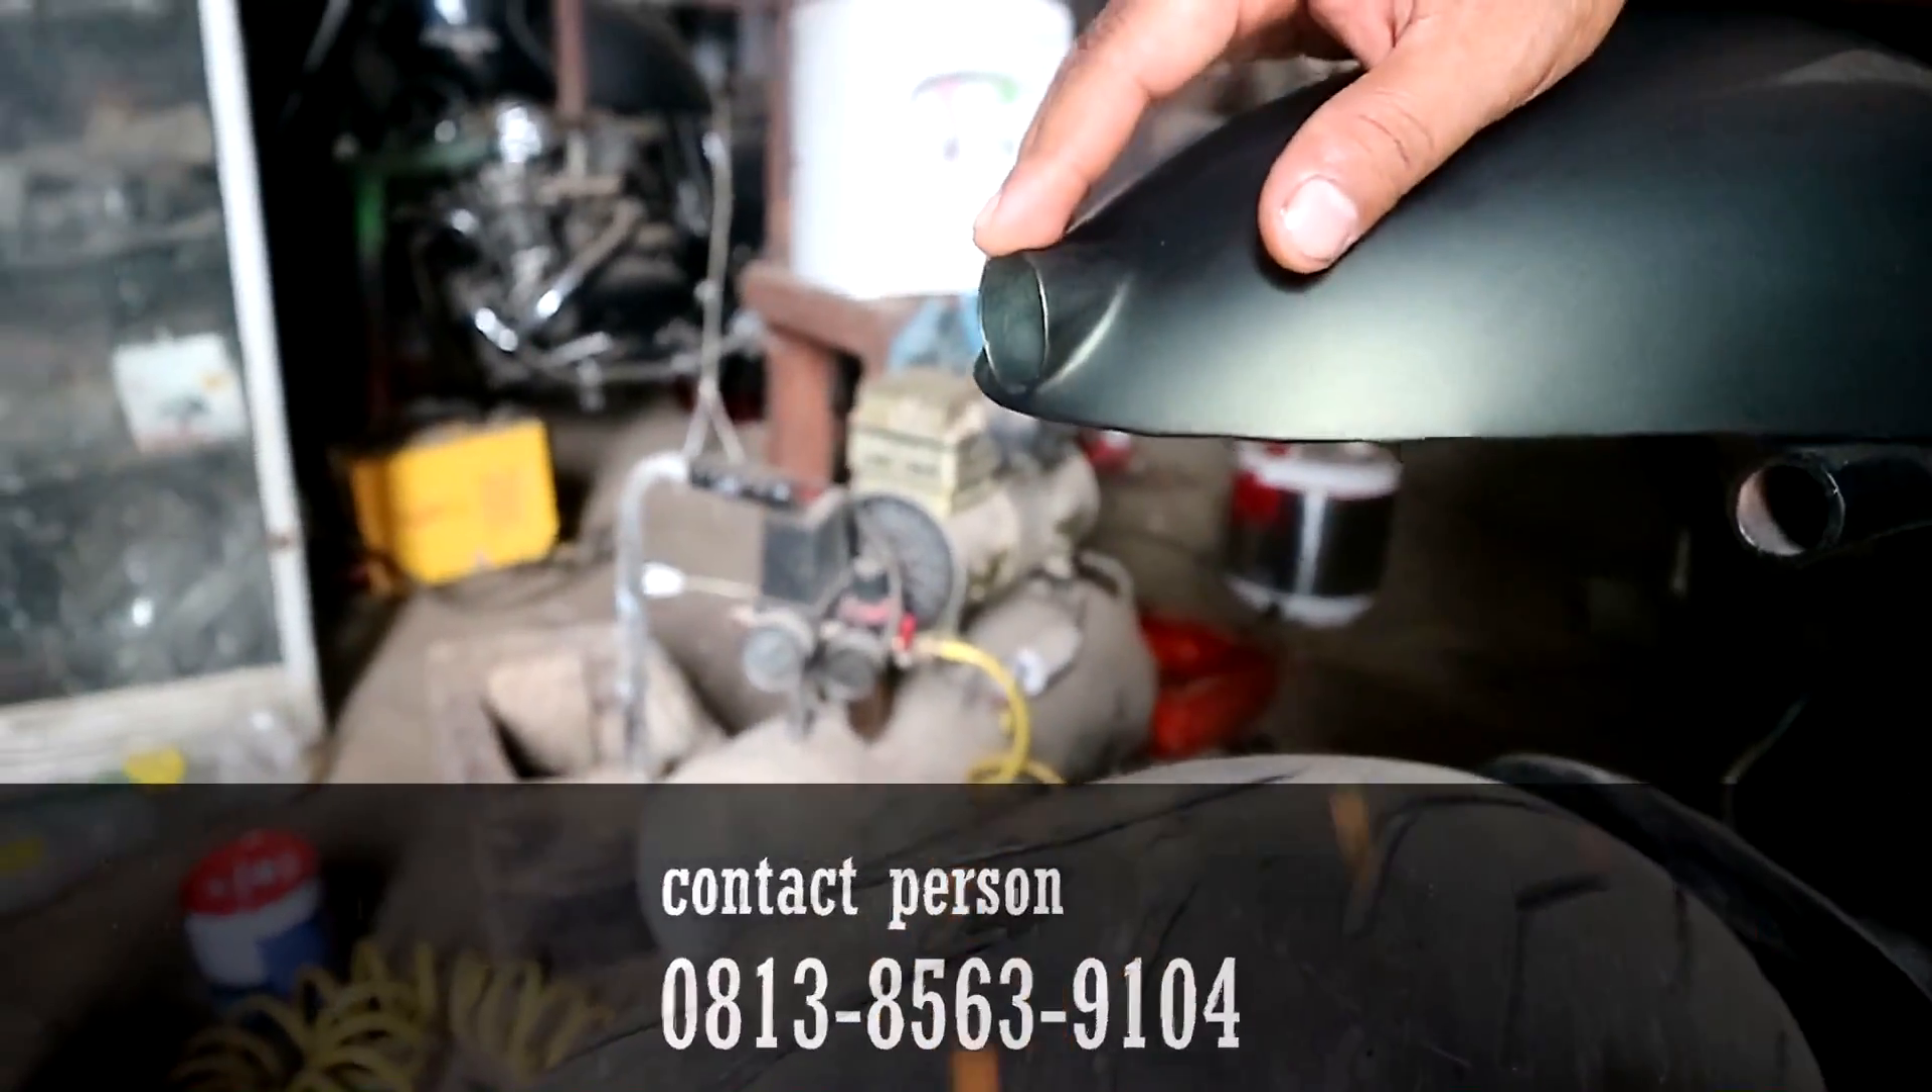Untuk lampu stopnya kita tanamkan di dalam sini ini belum kita pasang karena habis cat.